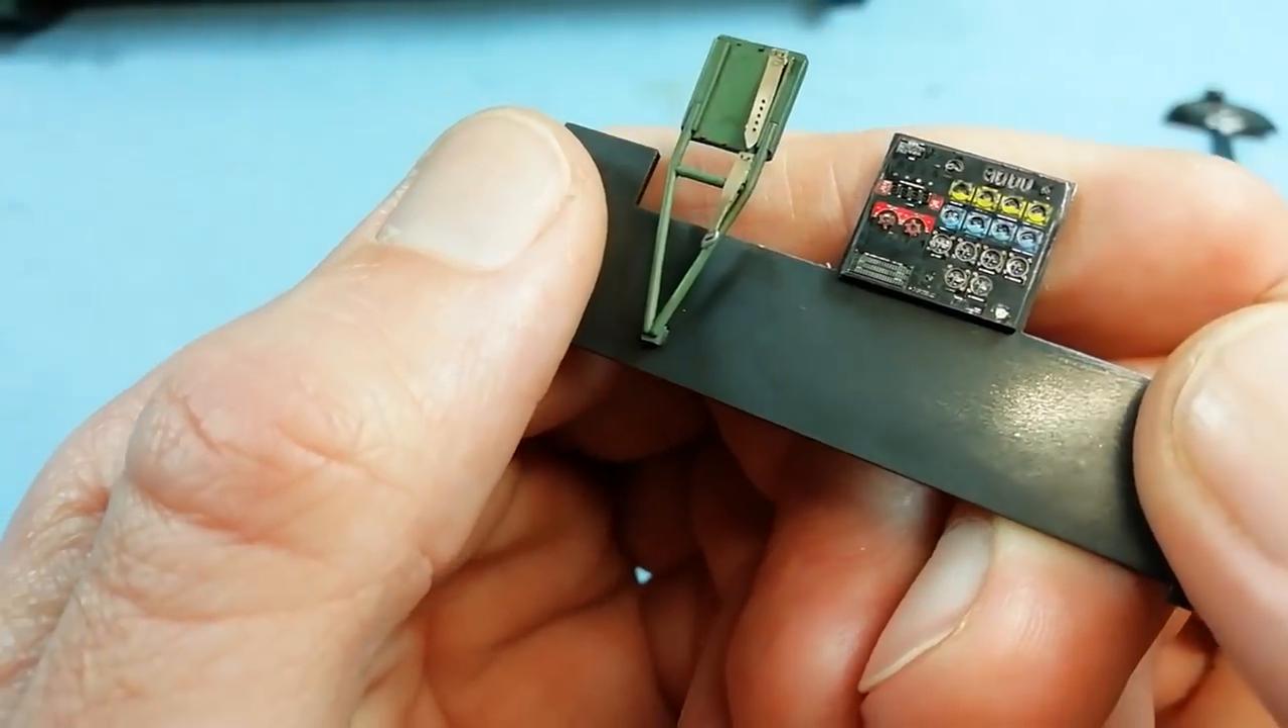And this is our photo etch panel installed for our flight engineer.